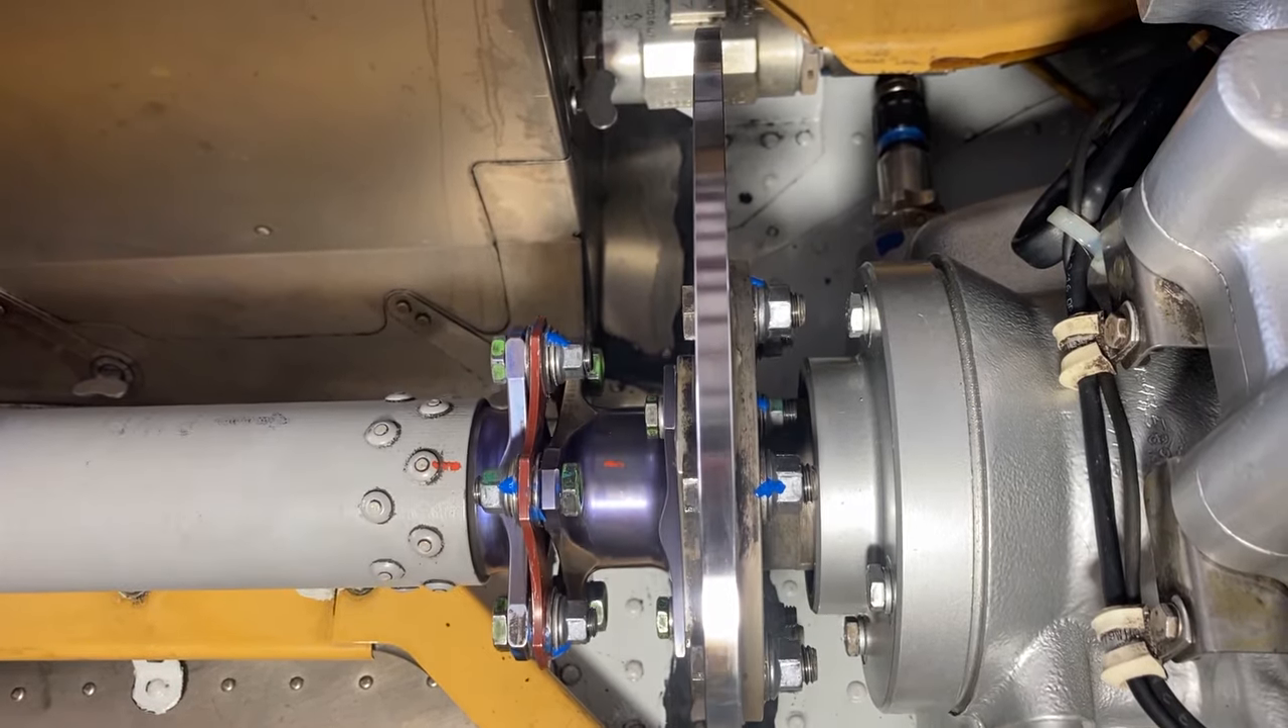So now we just finished installing the coupling flange of the forward drive shaft.